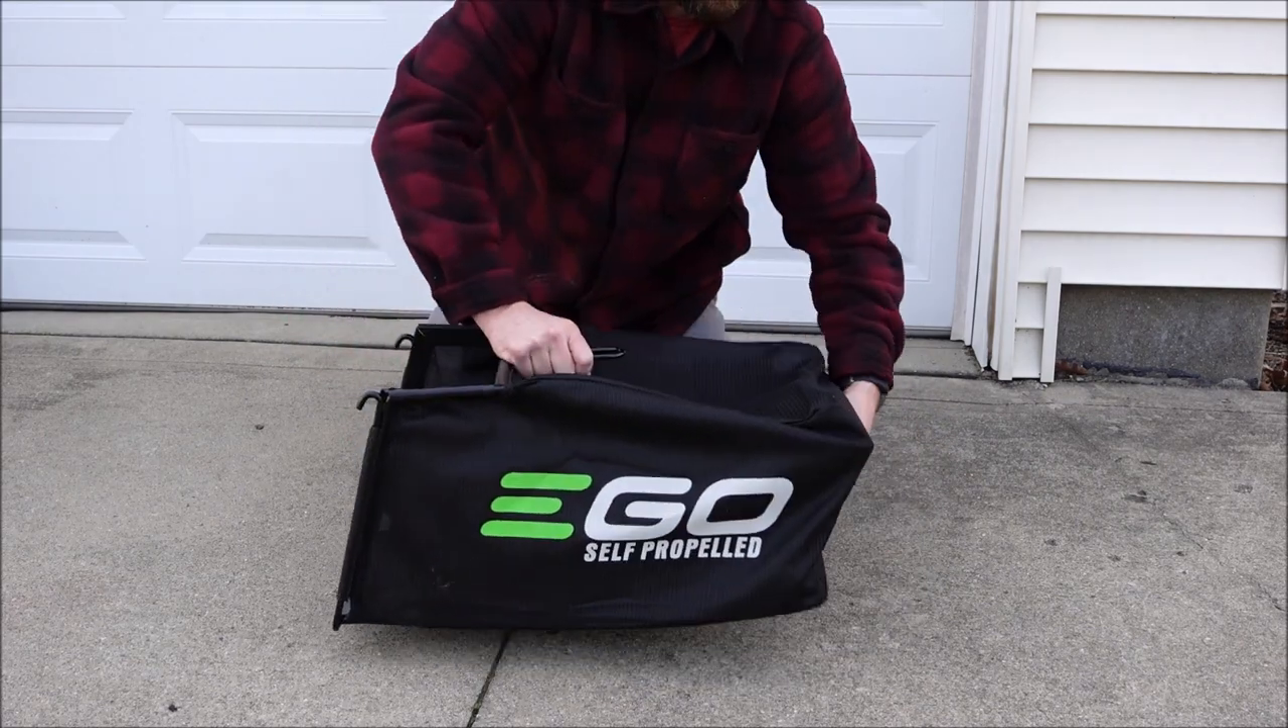That's it your bag is on the frame.